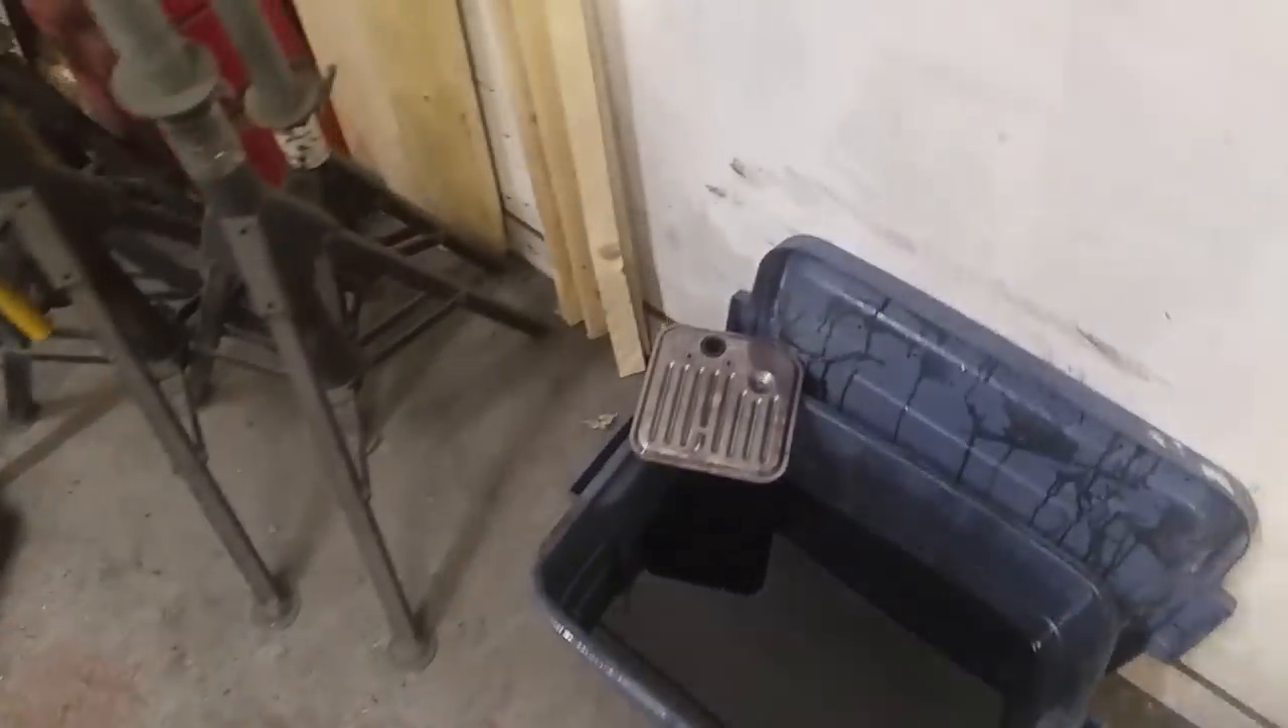Alright, got that filter out of there, just letting it drain.